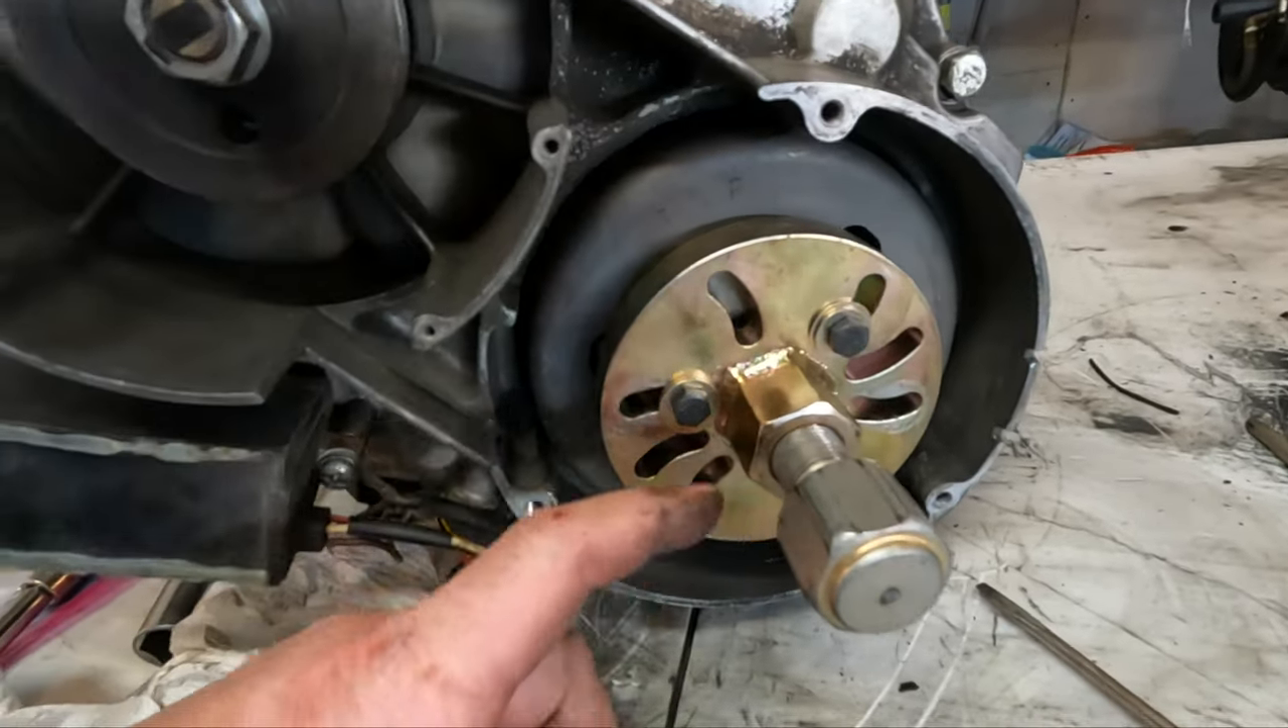I got our puller all set up.